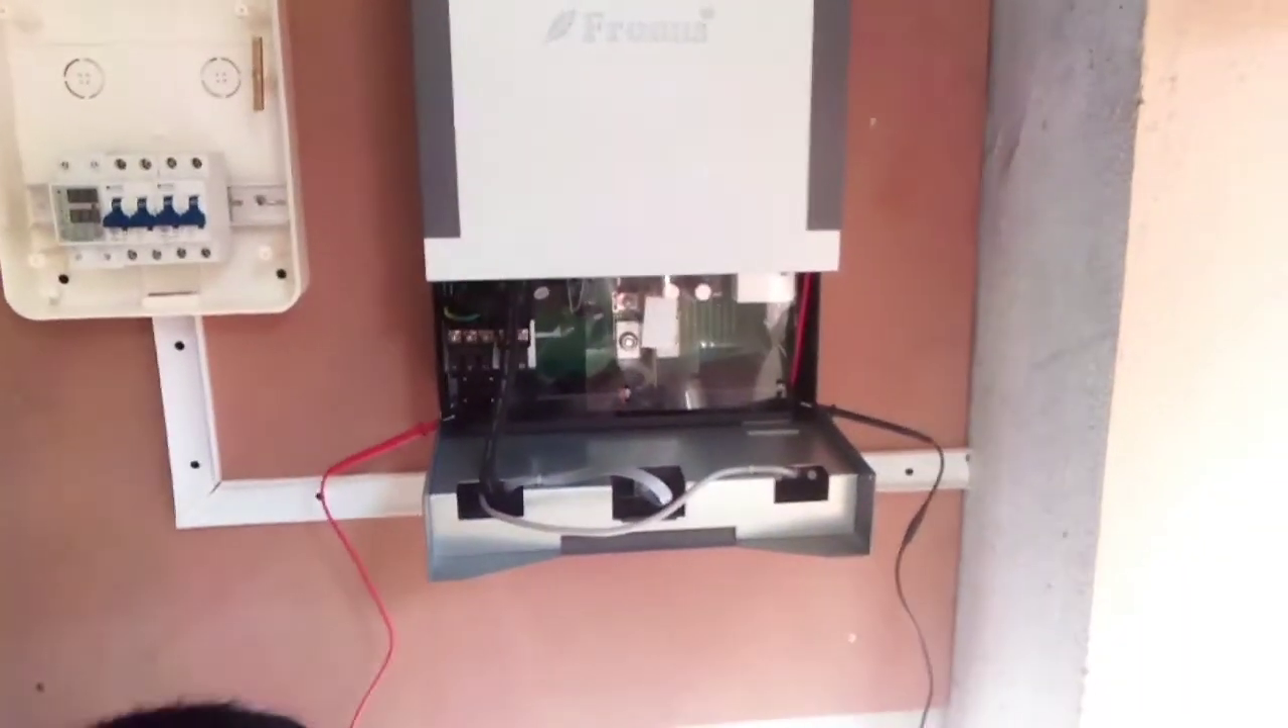تو گائز یہ ہم نے انوارٹر کو ہنگ کر دیا ہے۔